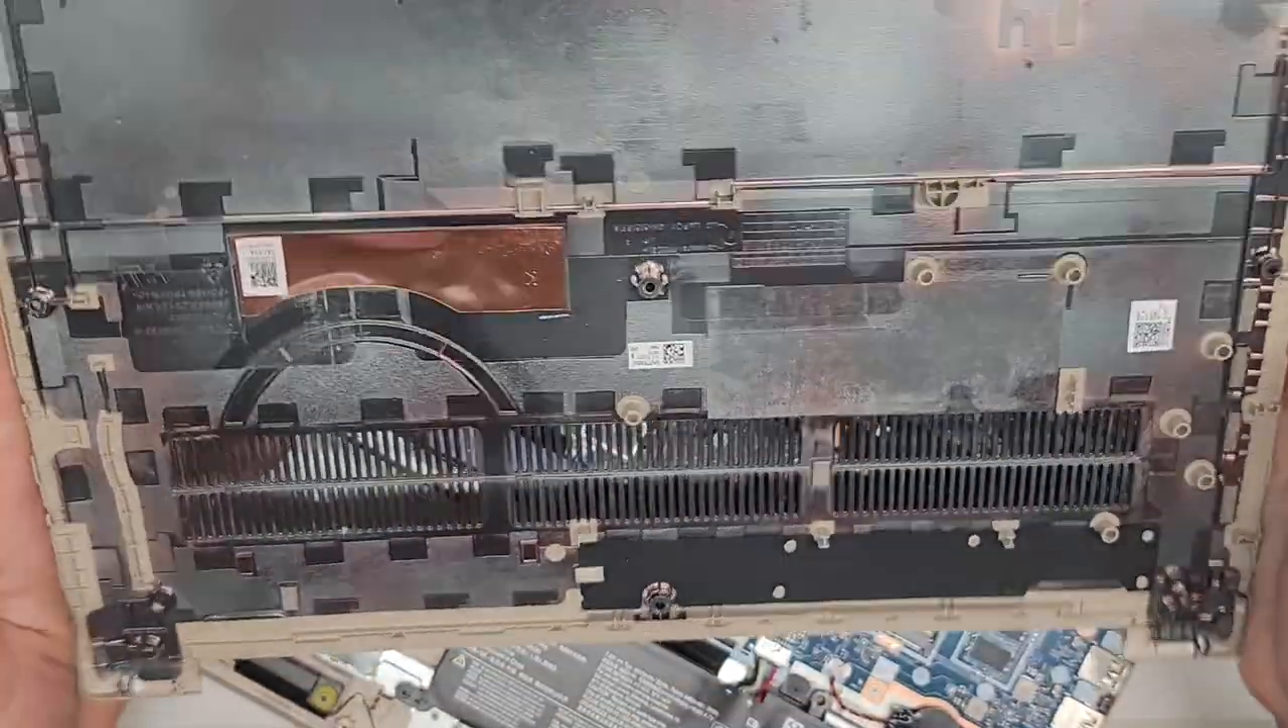Here we go, we got the bottom cover off.